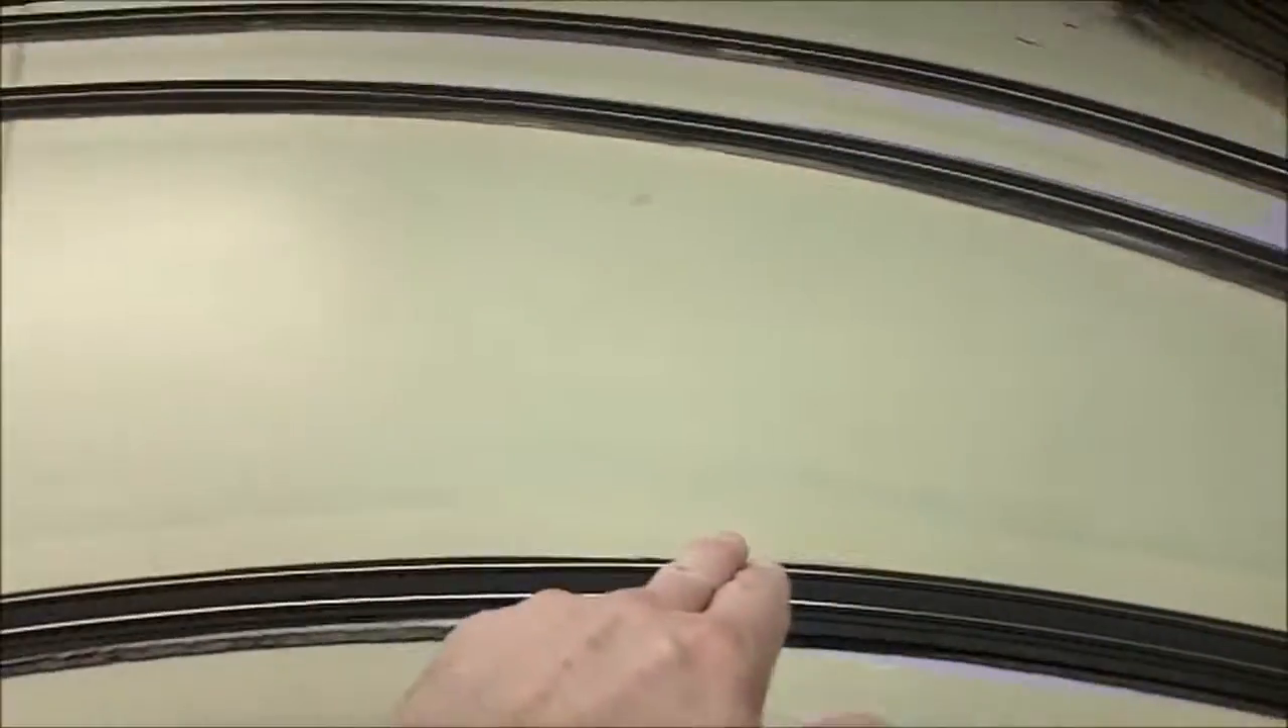Uh i still need to tear out all this track here yet.